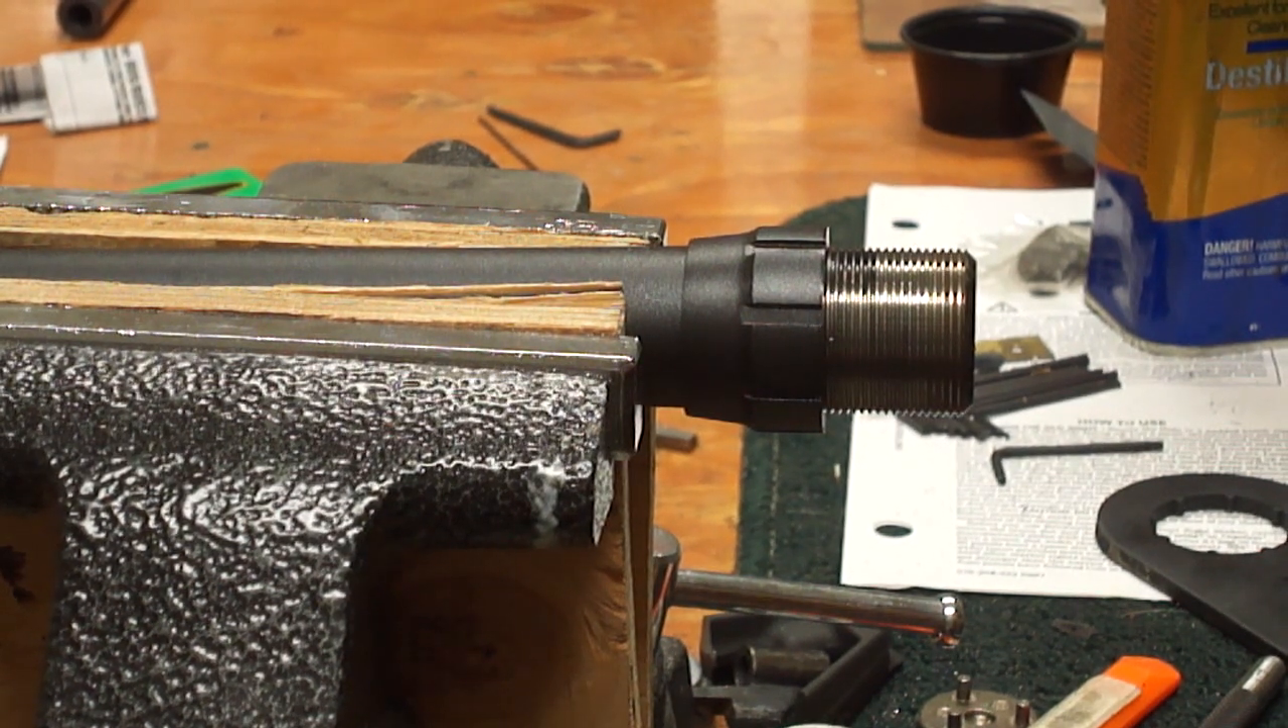As you'll see I've got the barrel clamped into the vise here.